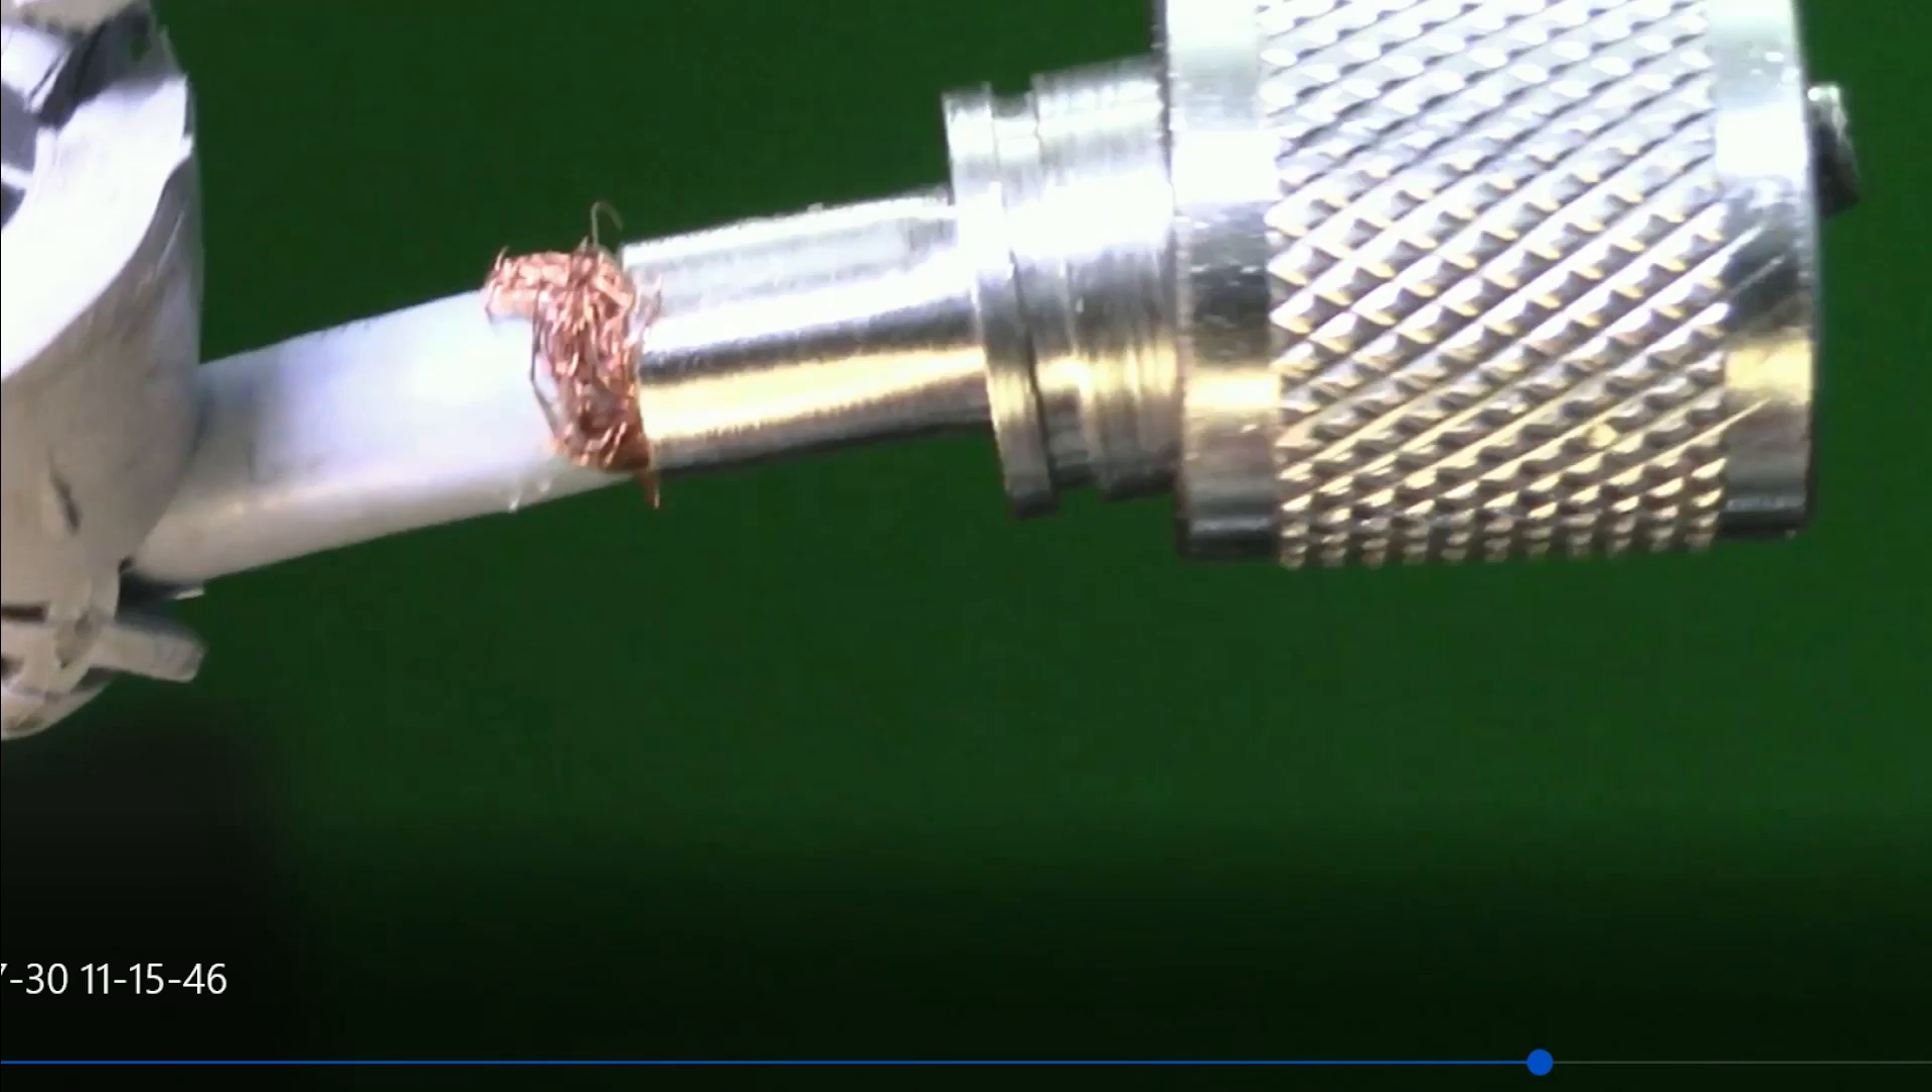You can see pretty clearly, despite my bad photography, that the shield is just sticking out.